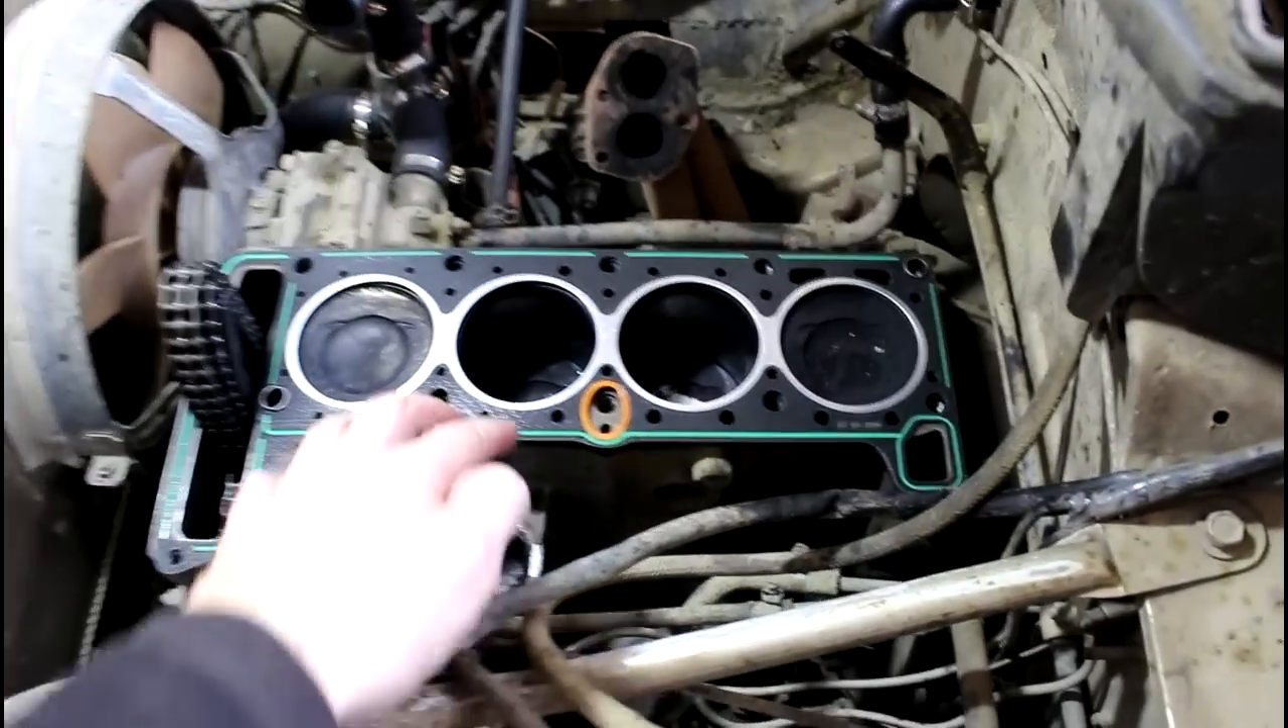Положил я прокладку. Прокладка у нас фирма Триали.